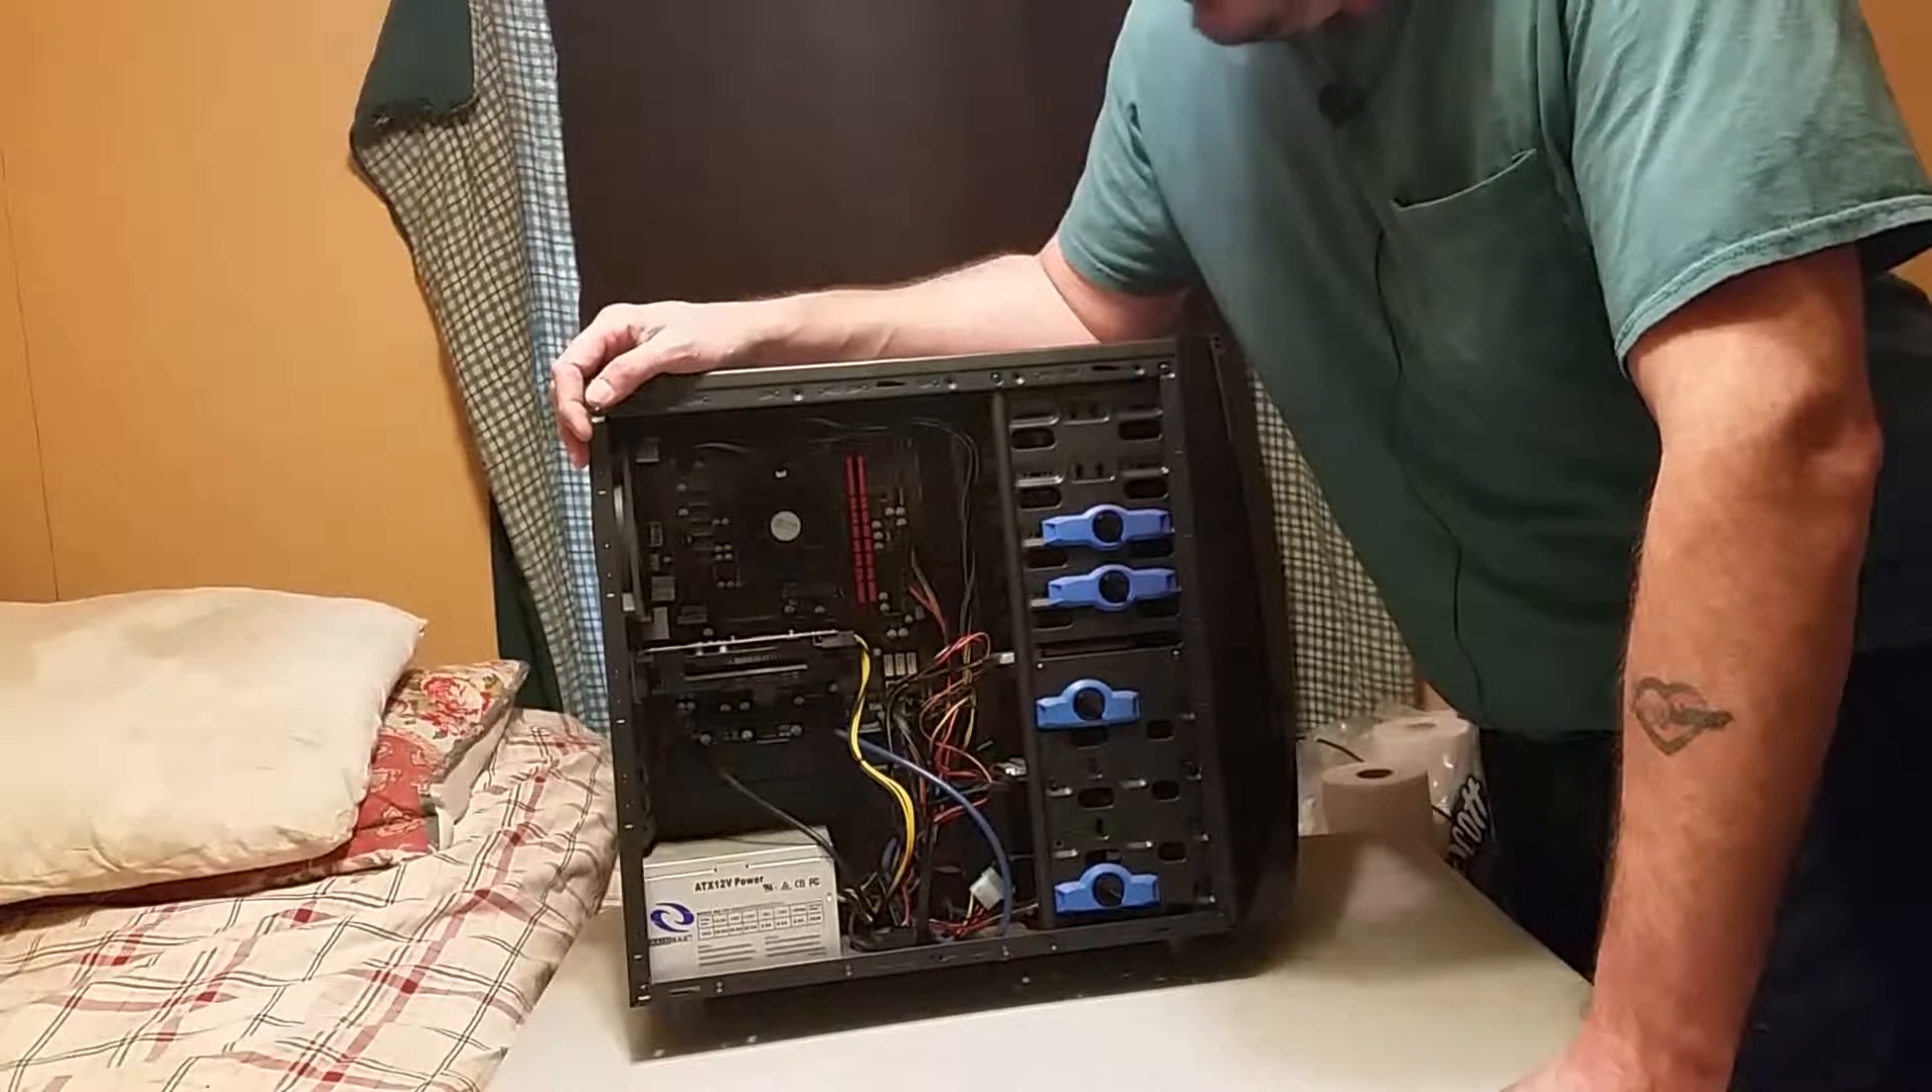All right, so now we got the side panels off.